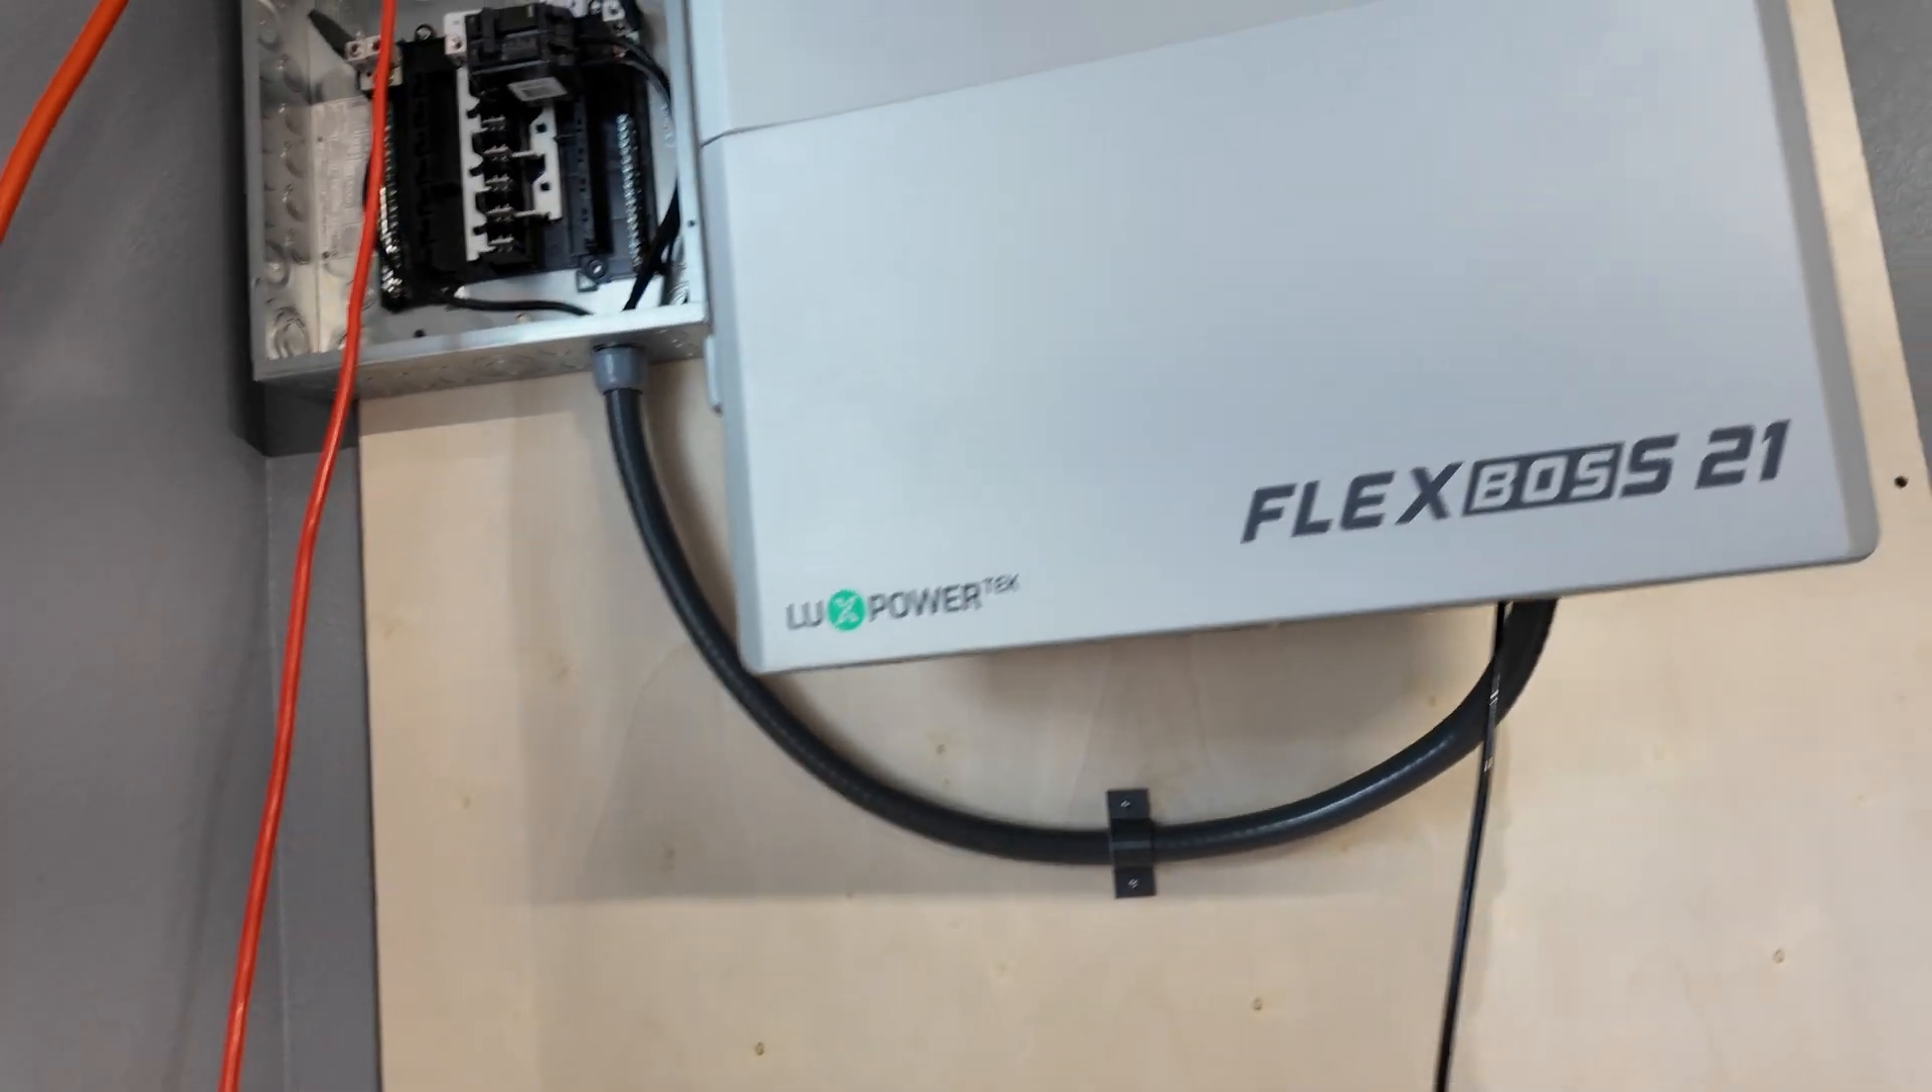We got our main conduit to our distribution panel all done with our four gauge wire.